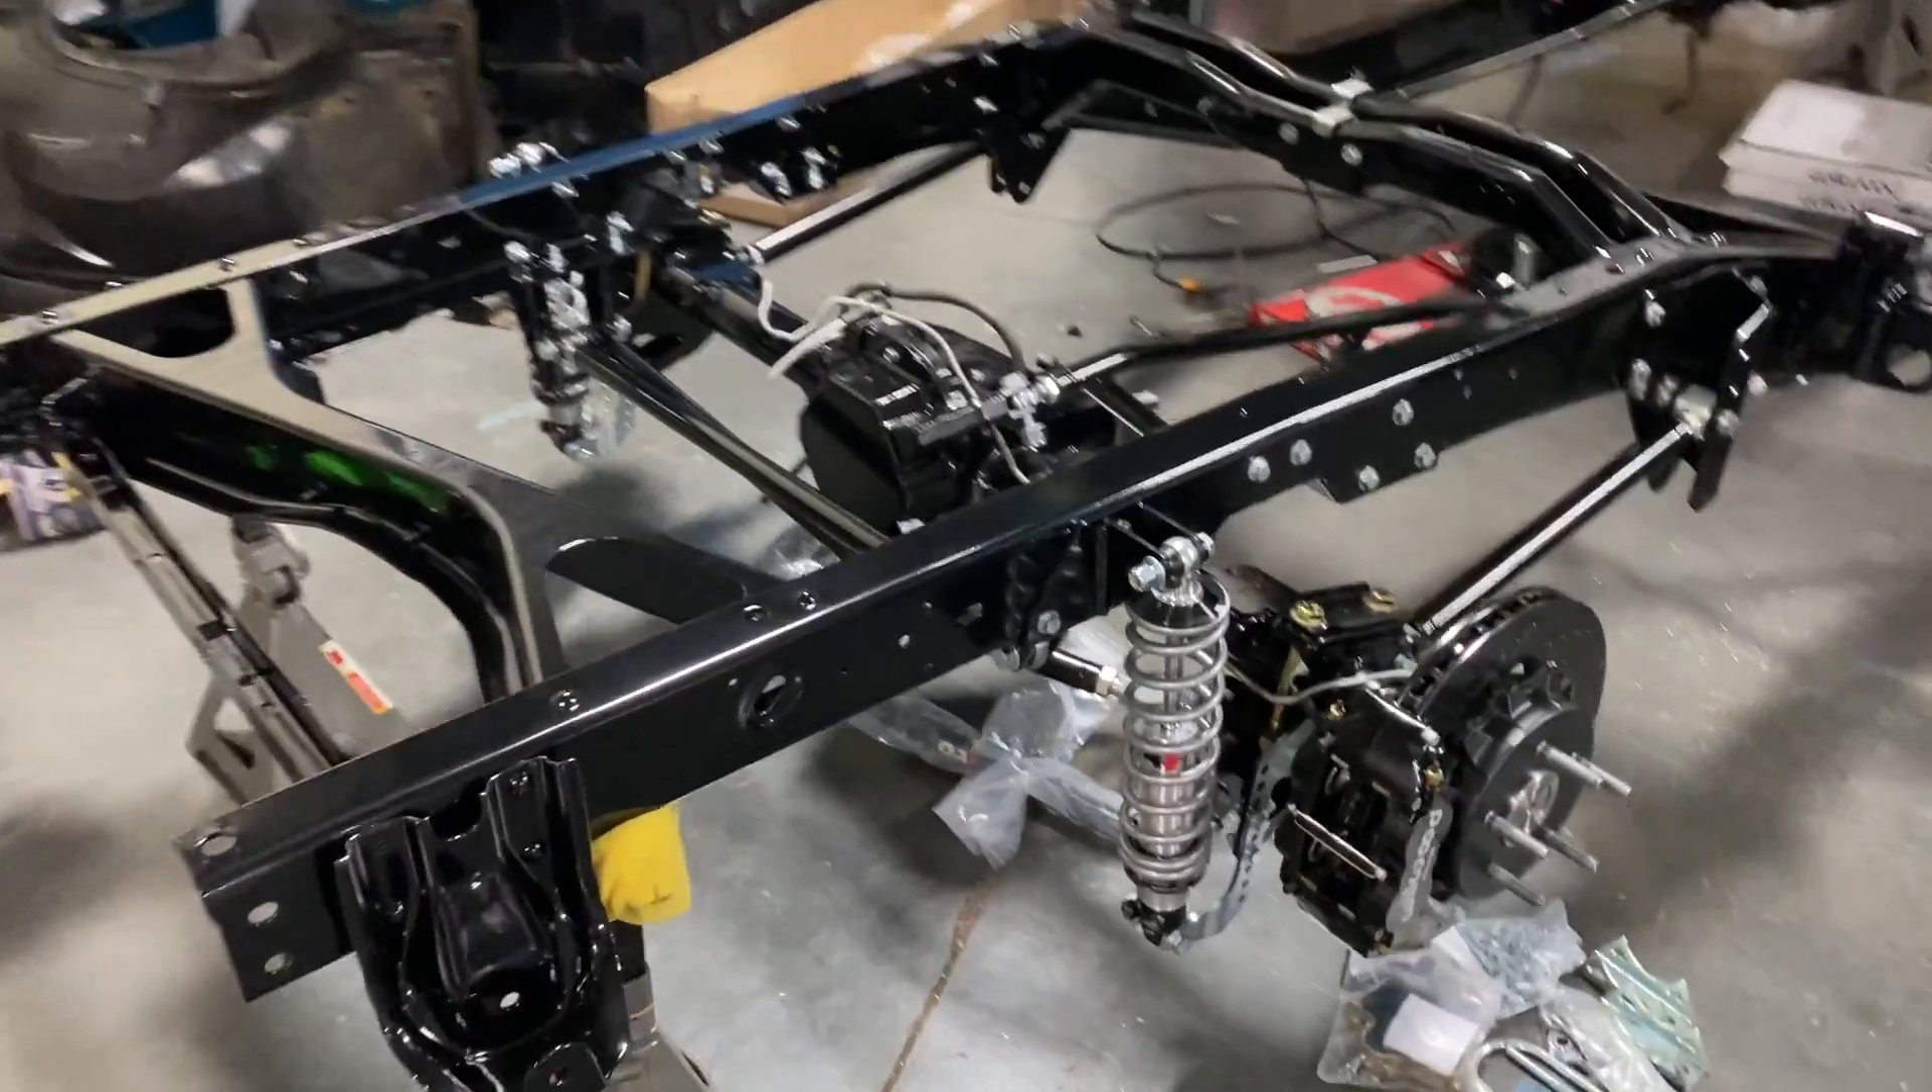We got most of the rear end mocked up right now.